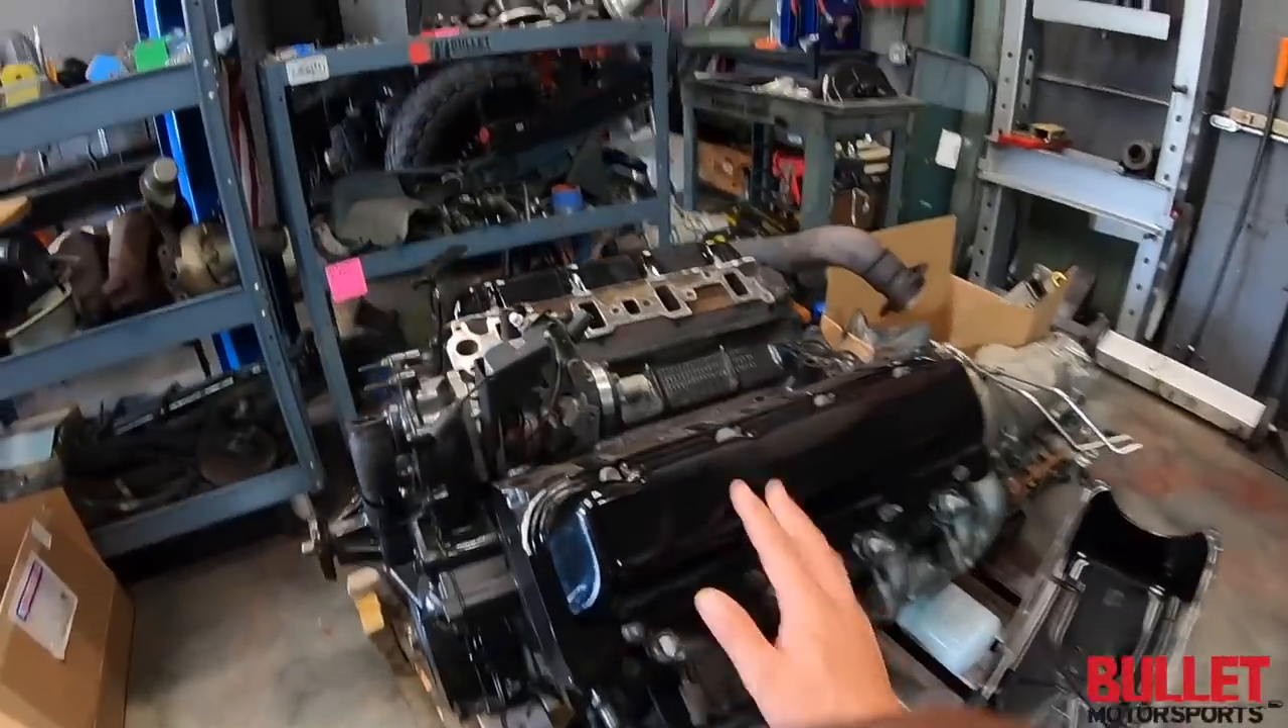We've got the powder-coated valve covers on with all the hardware that's been blasted and repainted.